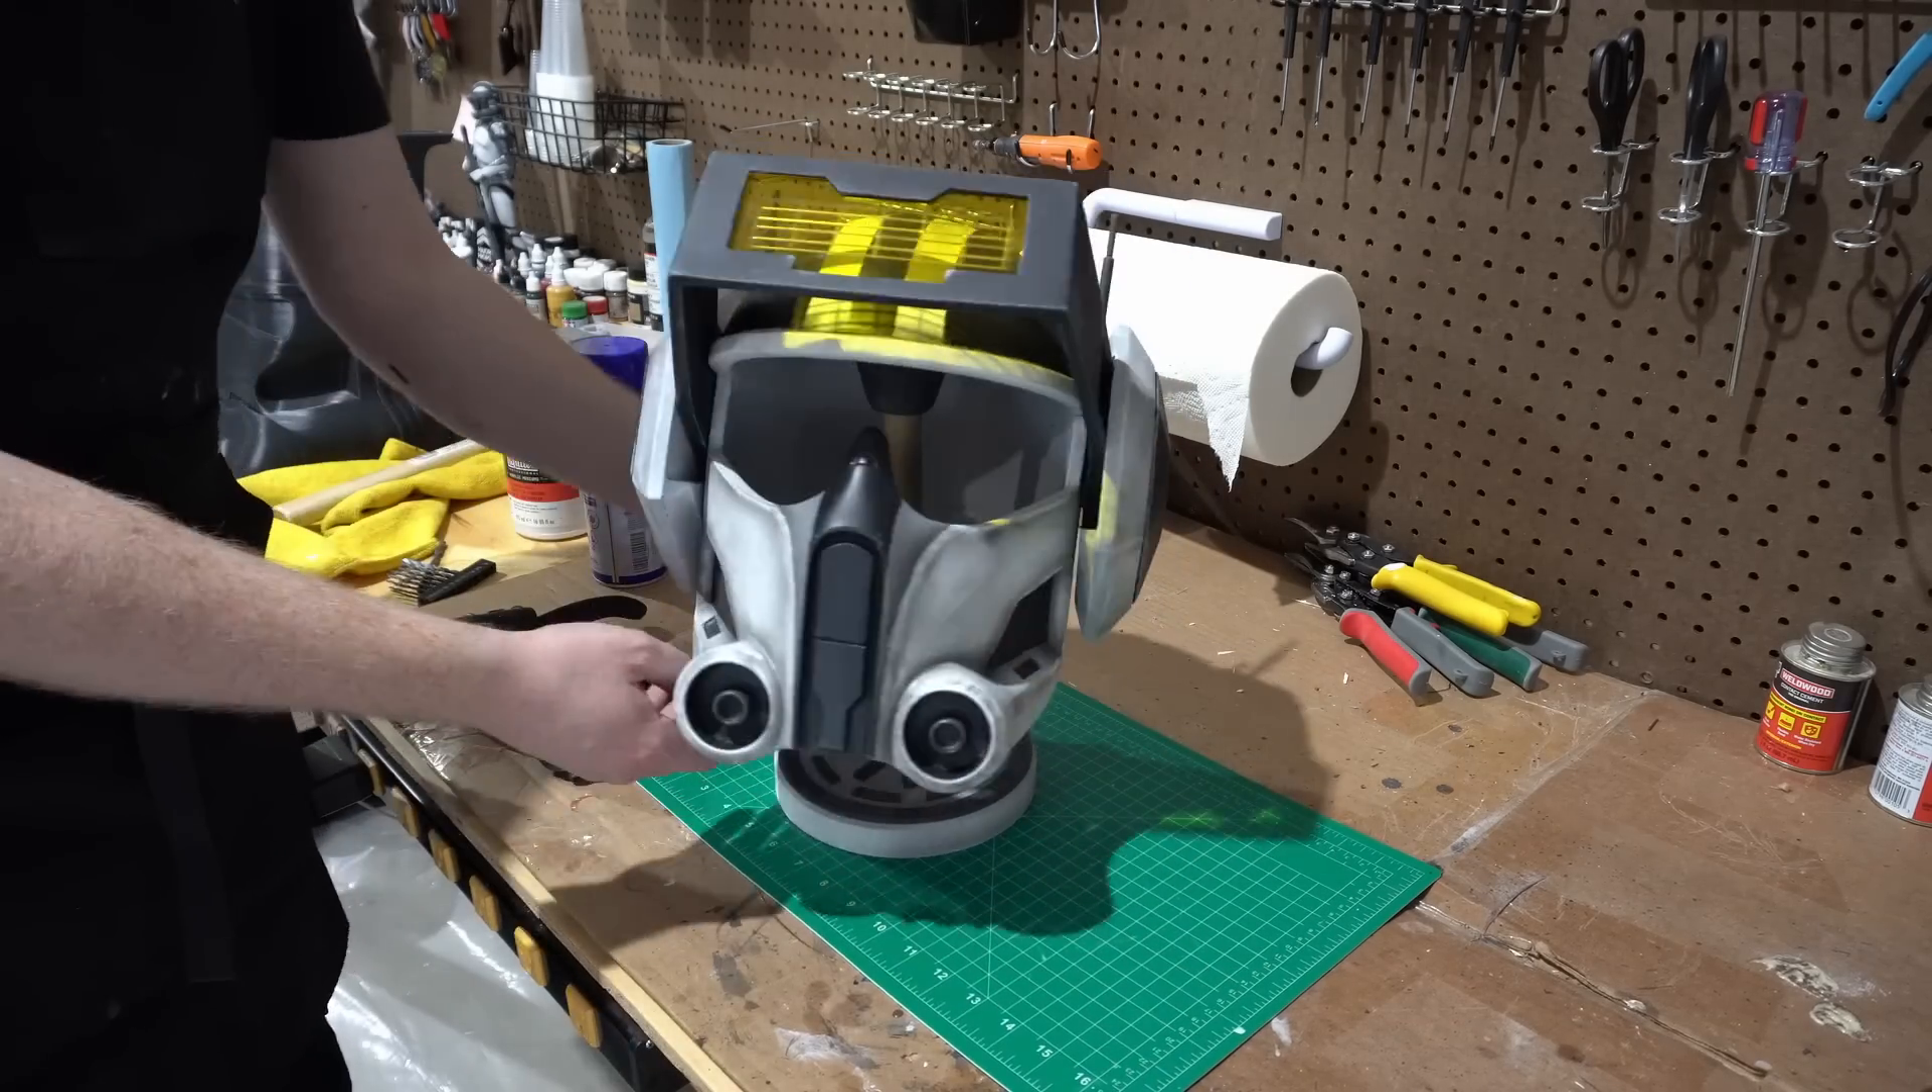And now we've got a fully assembled helmet that looks just beautiful.